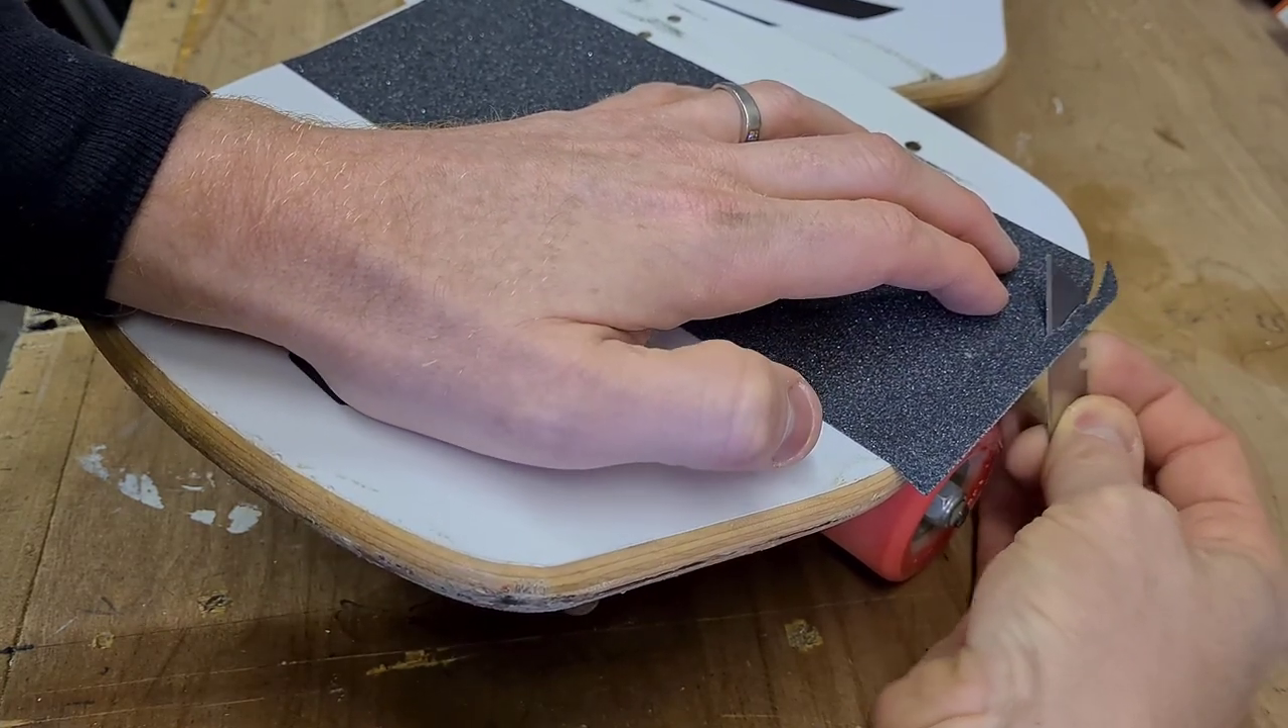But on this side there's a bit of grip tape that overhangs the plate.